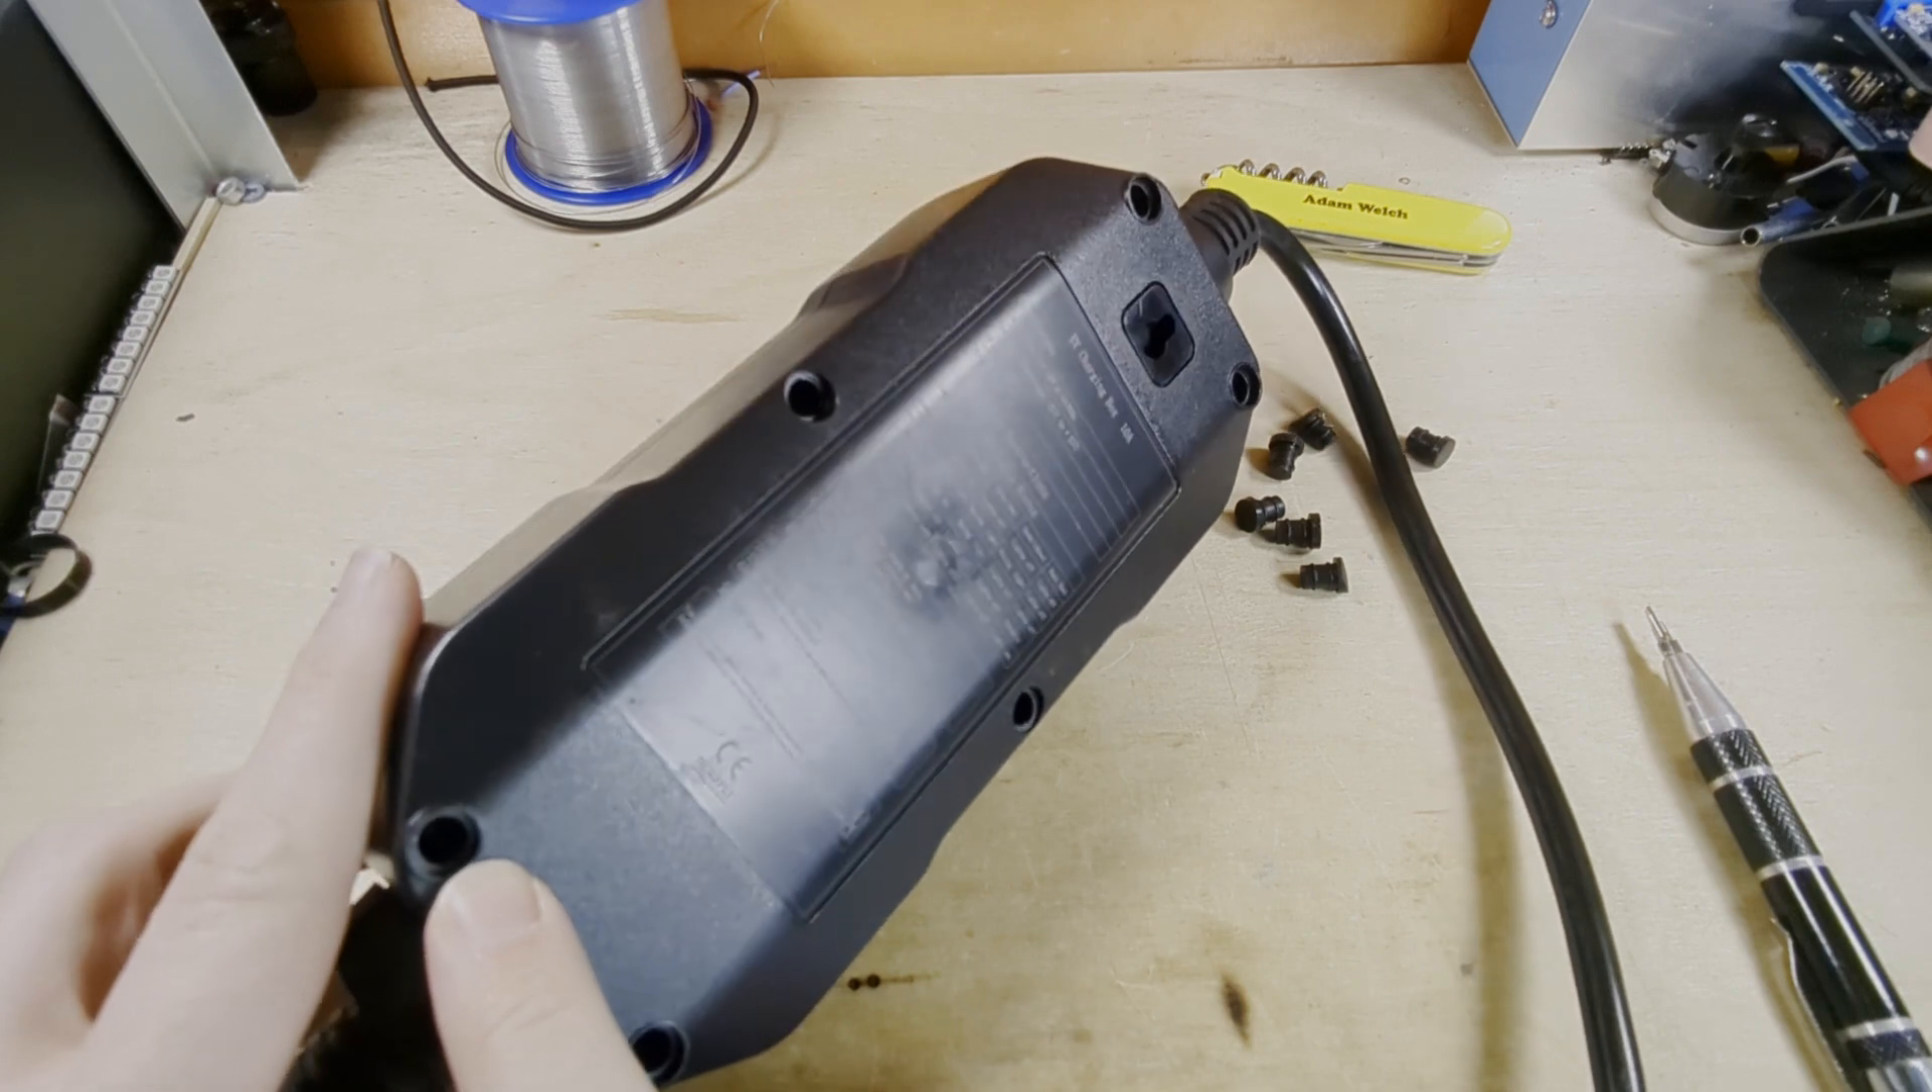To get inside there's these rubber gaskets over the screws so these all need to come out which might be fun. And with those out there's just some deep recess screws.